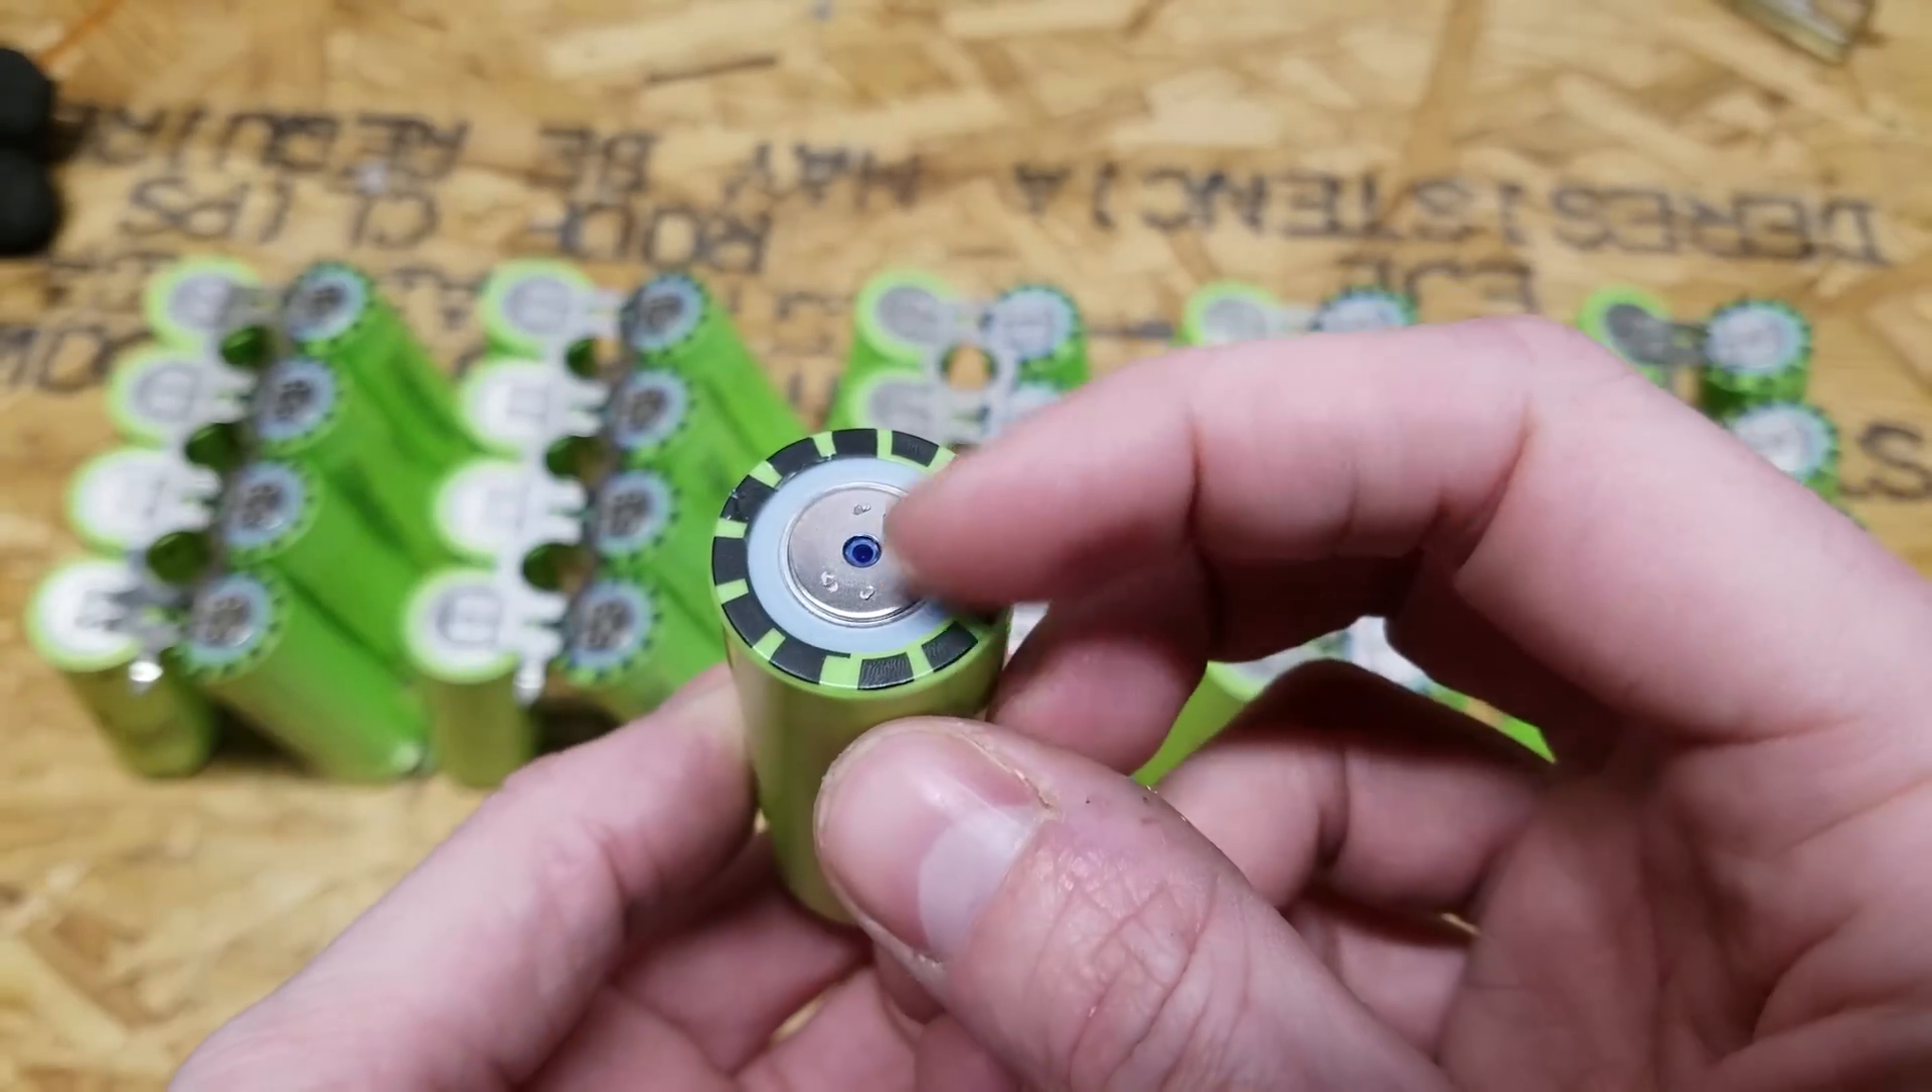Now when I removed this cell, there is no nickel left on this end.